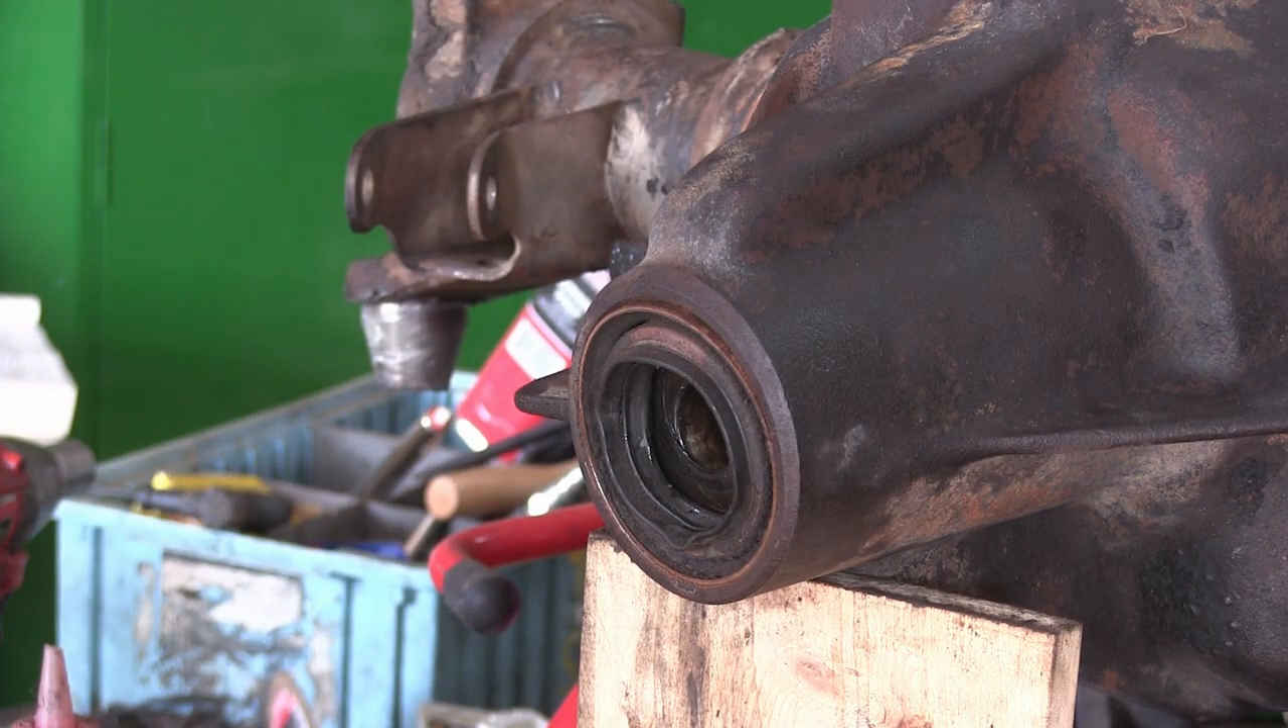We've got the carrier and the pinion out. We just need to get out this old seal so we can get out these bearings.